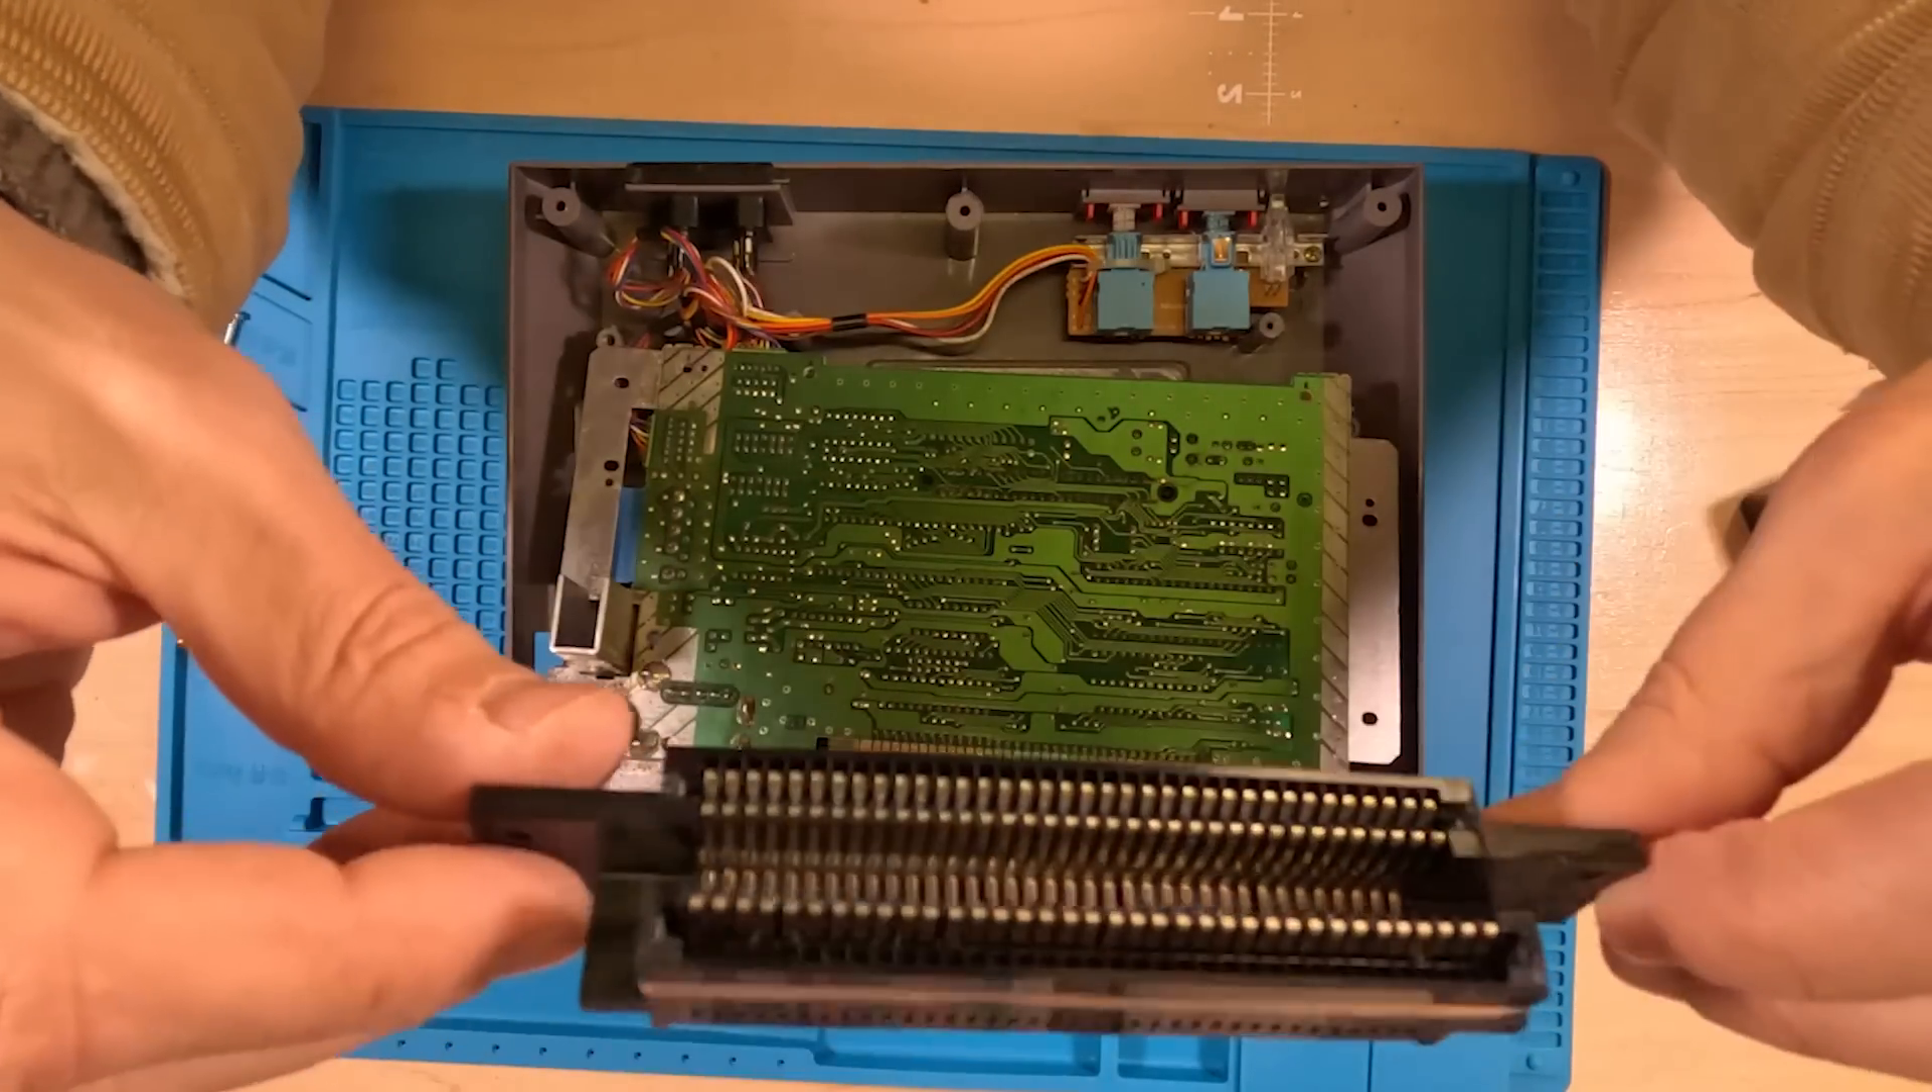We've gotten rid of the old 72-pin connector that doesn't work well at all.